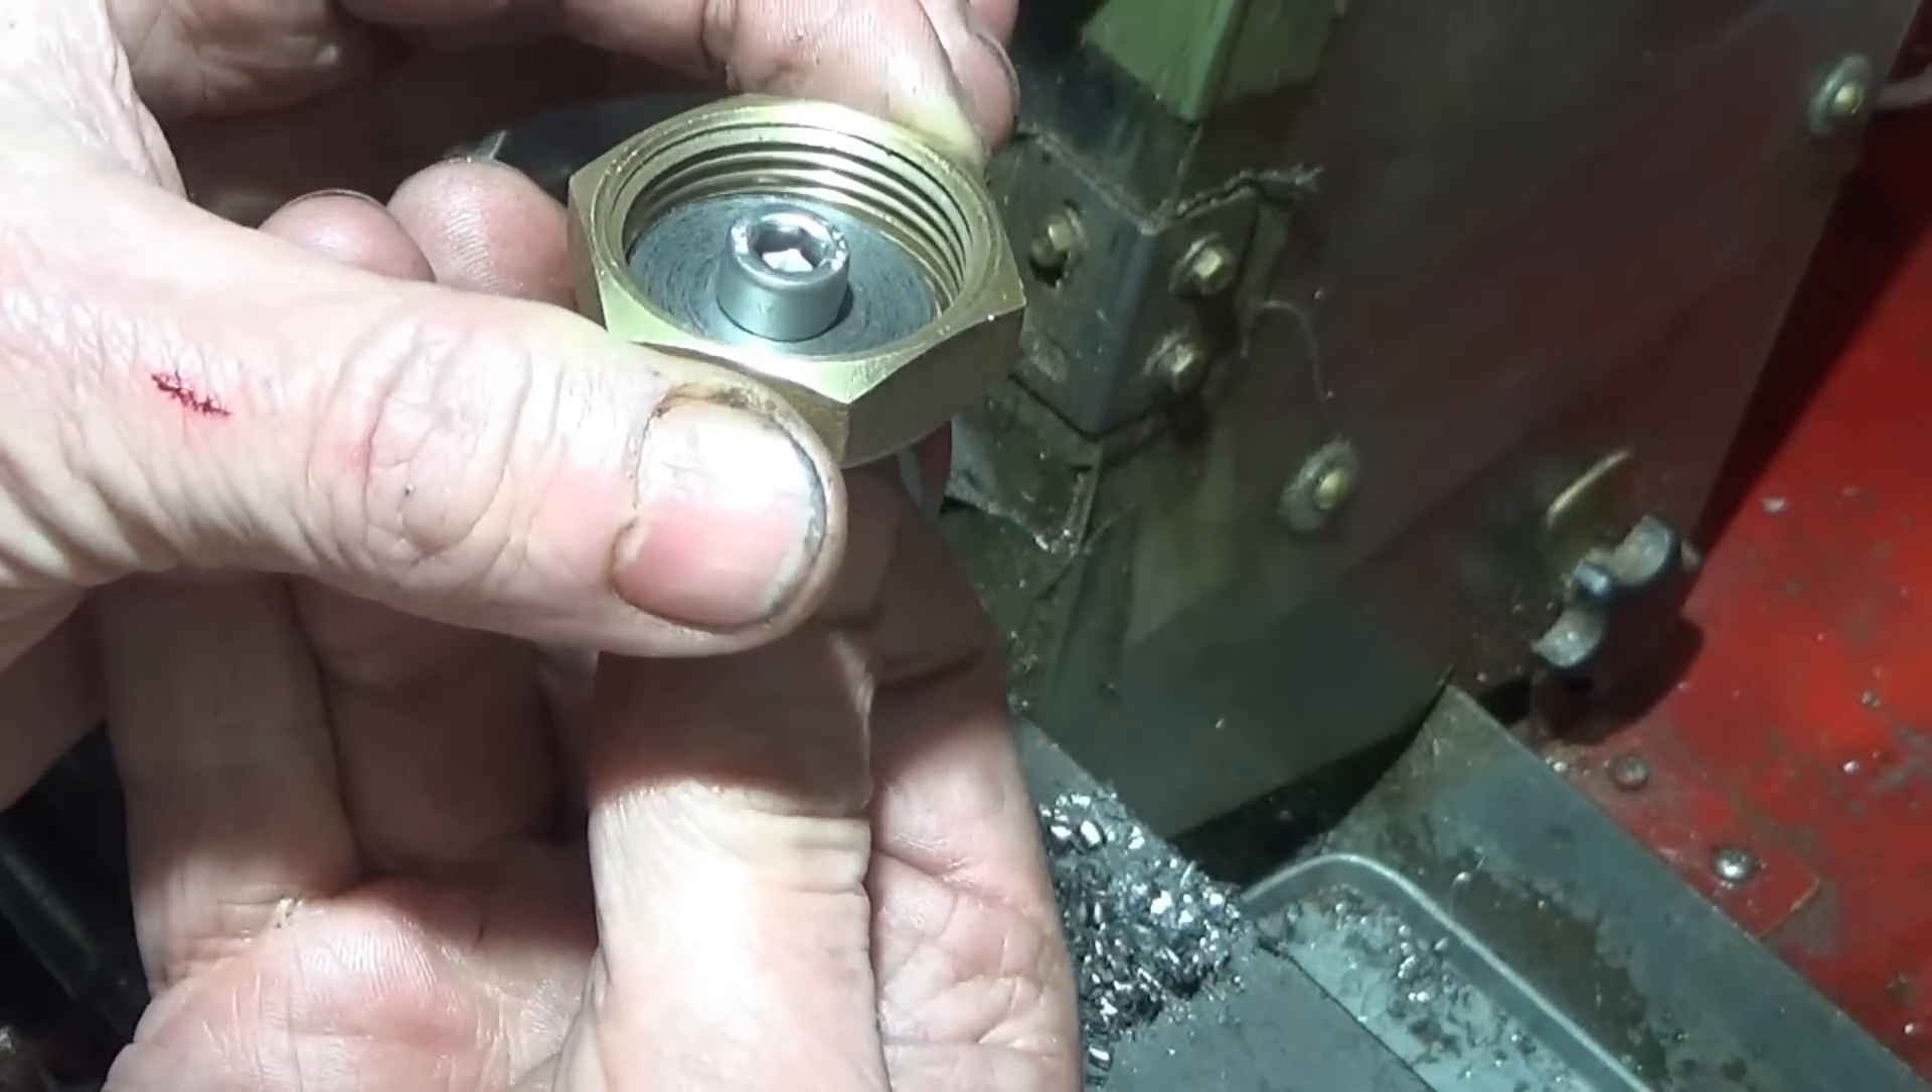I then make up a steel washer which fits the allen screw and also fits inside the nut.